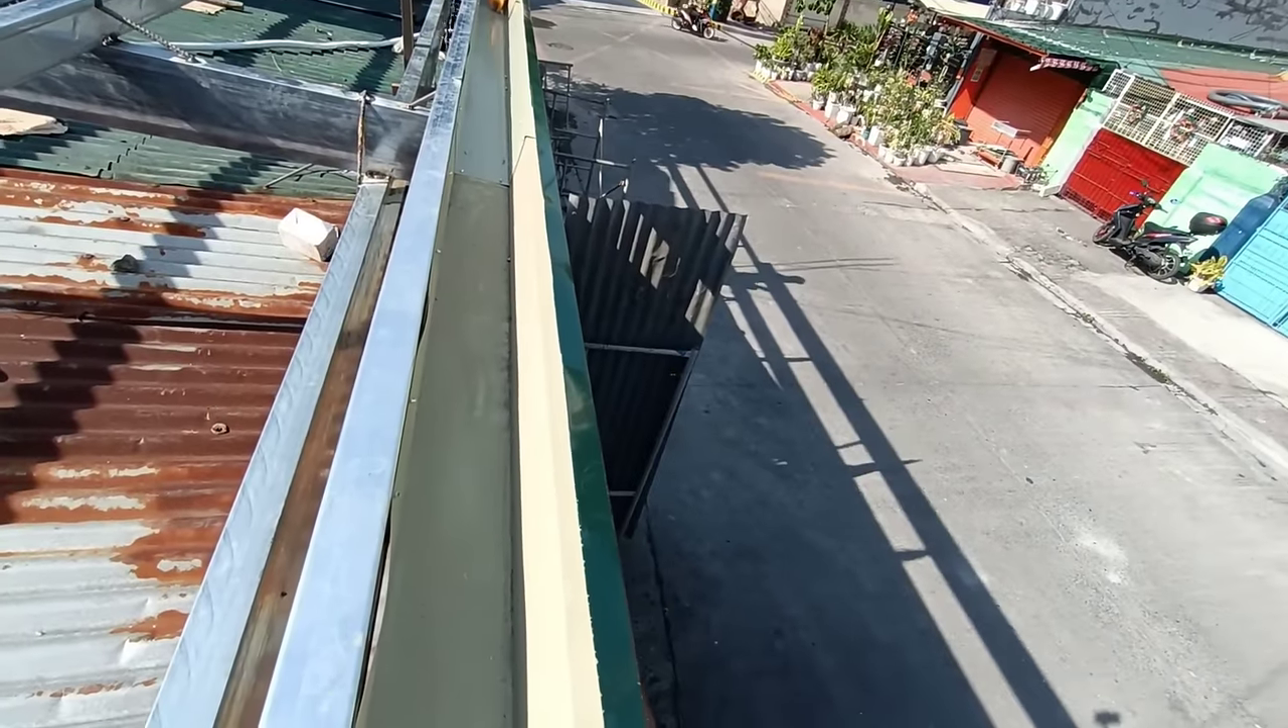So, ito na po nakakabit na yung gutter natin.